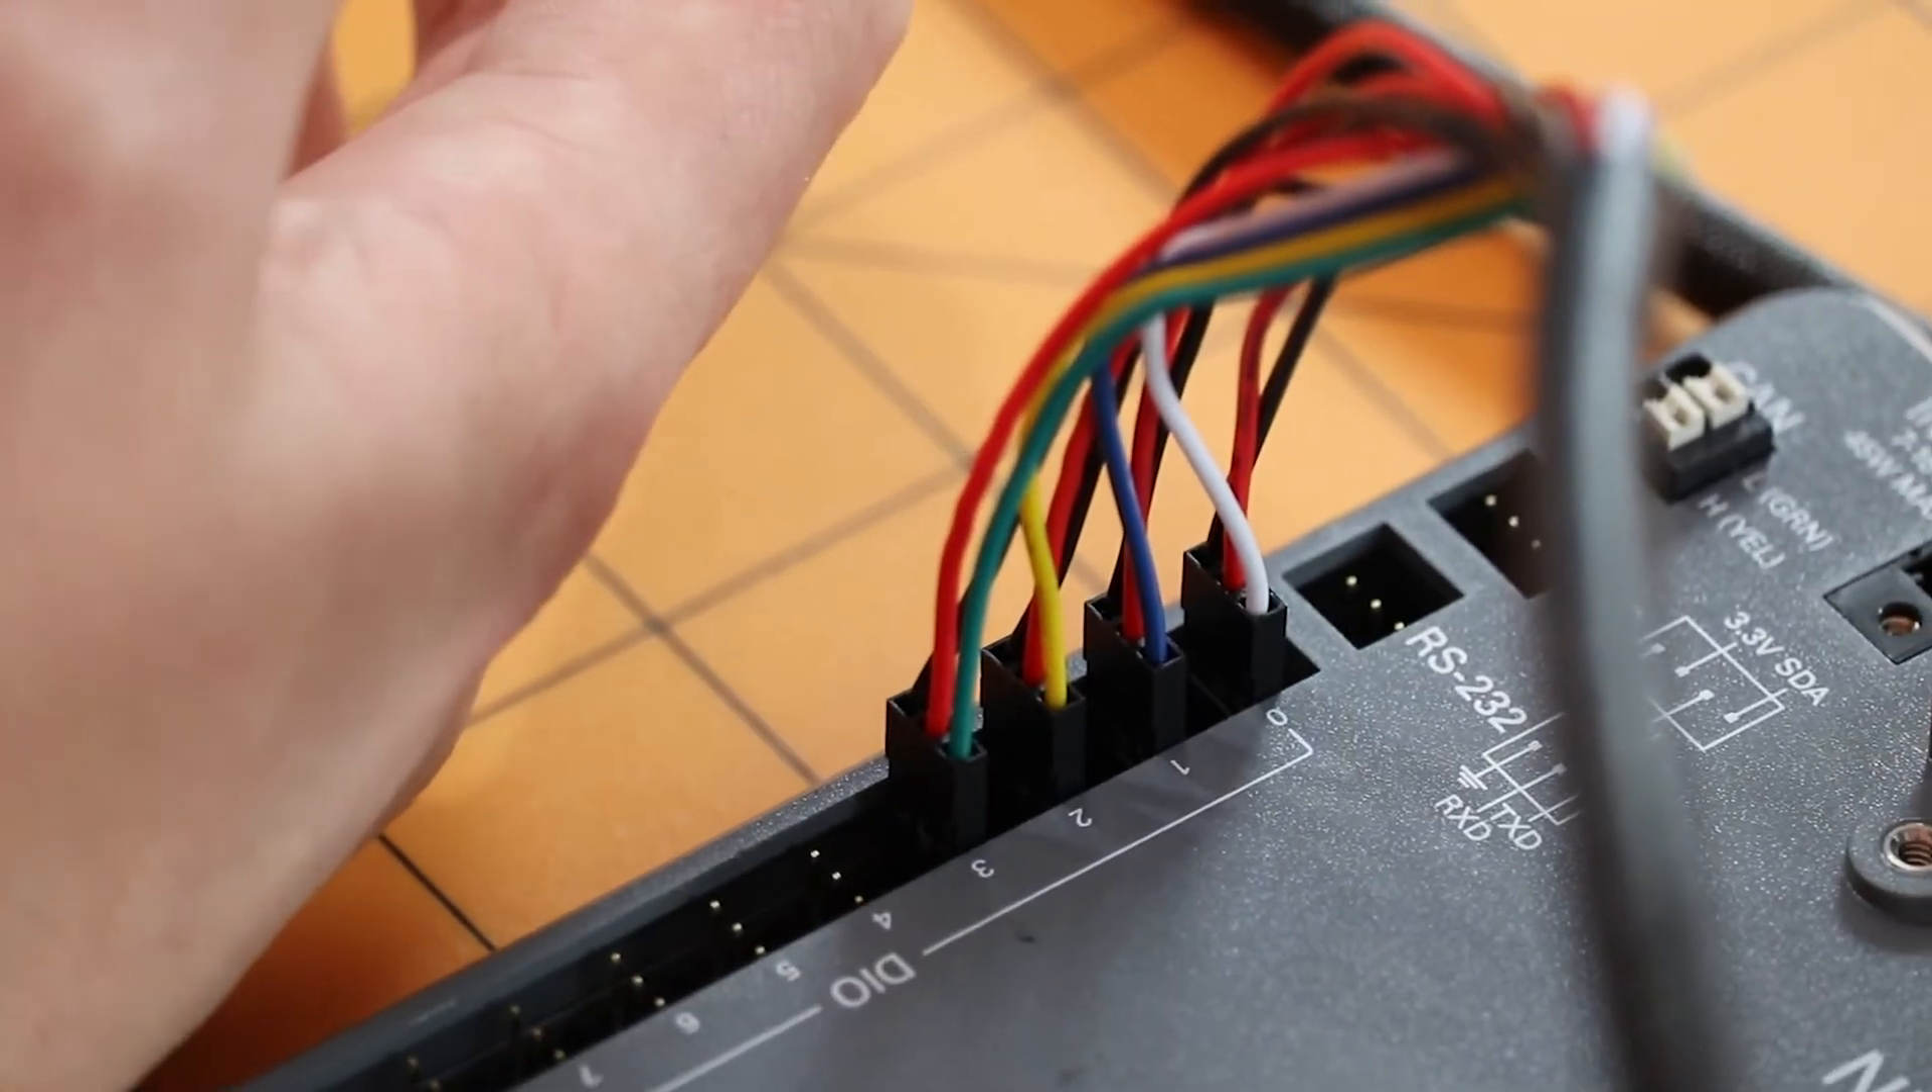For this example we connected all four cables.